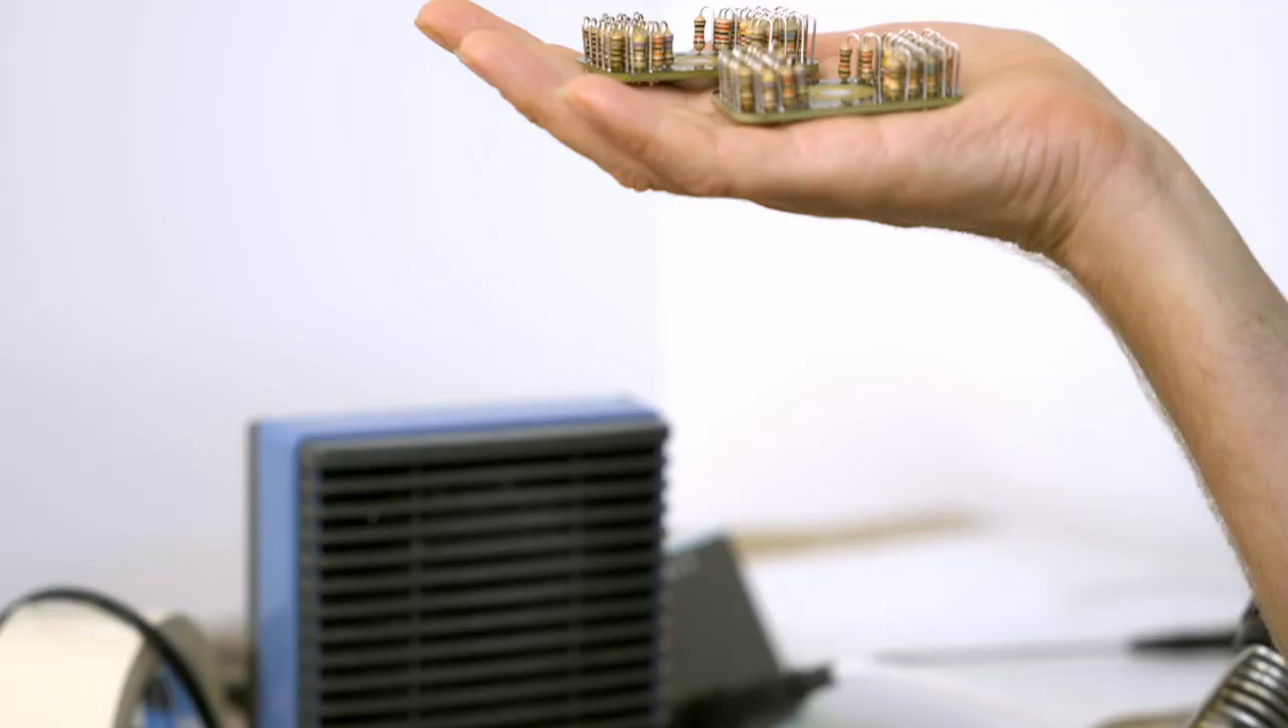Okay, so we have now got our populated jumbo boards, full of our wonderful Audio Note non-magnetic tantalum resistors.